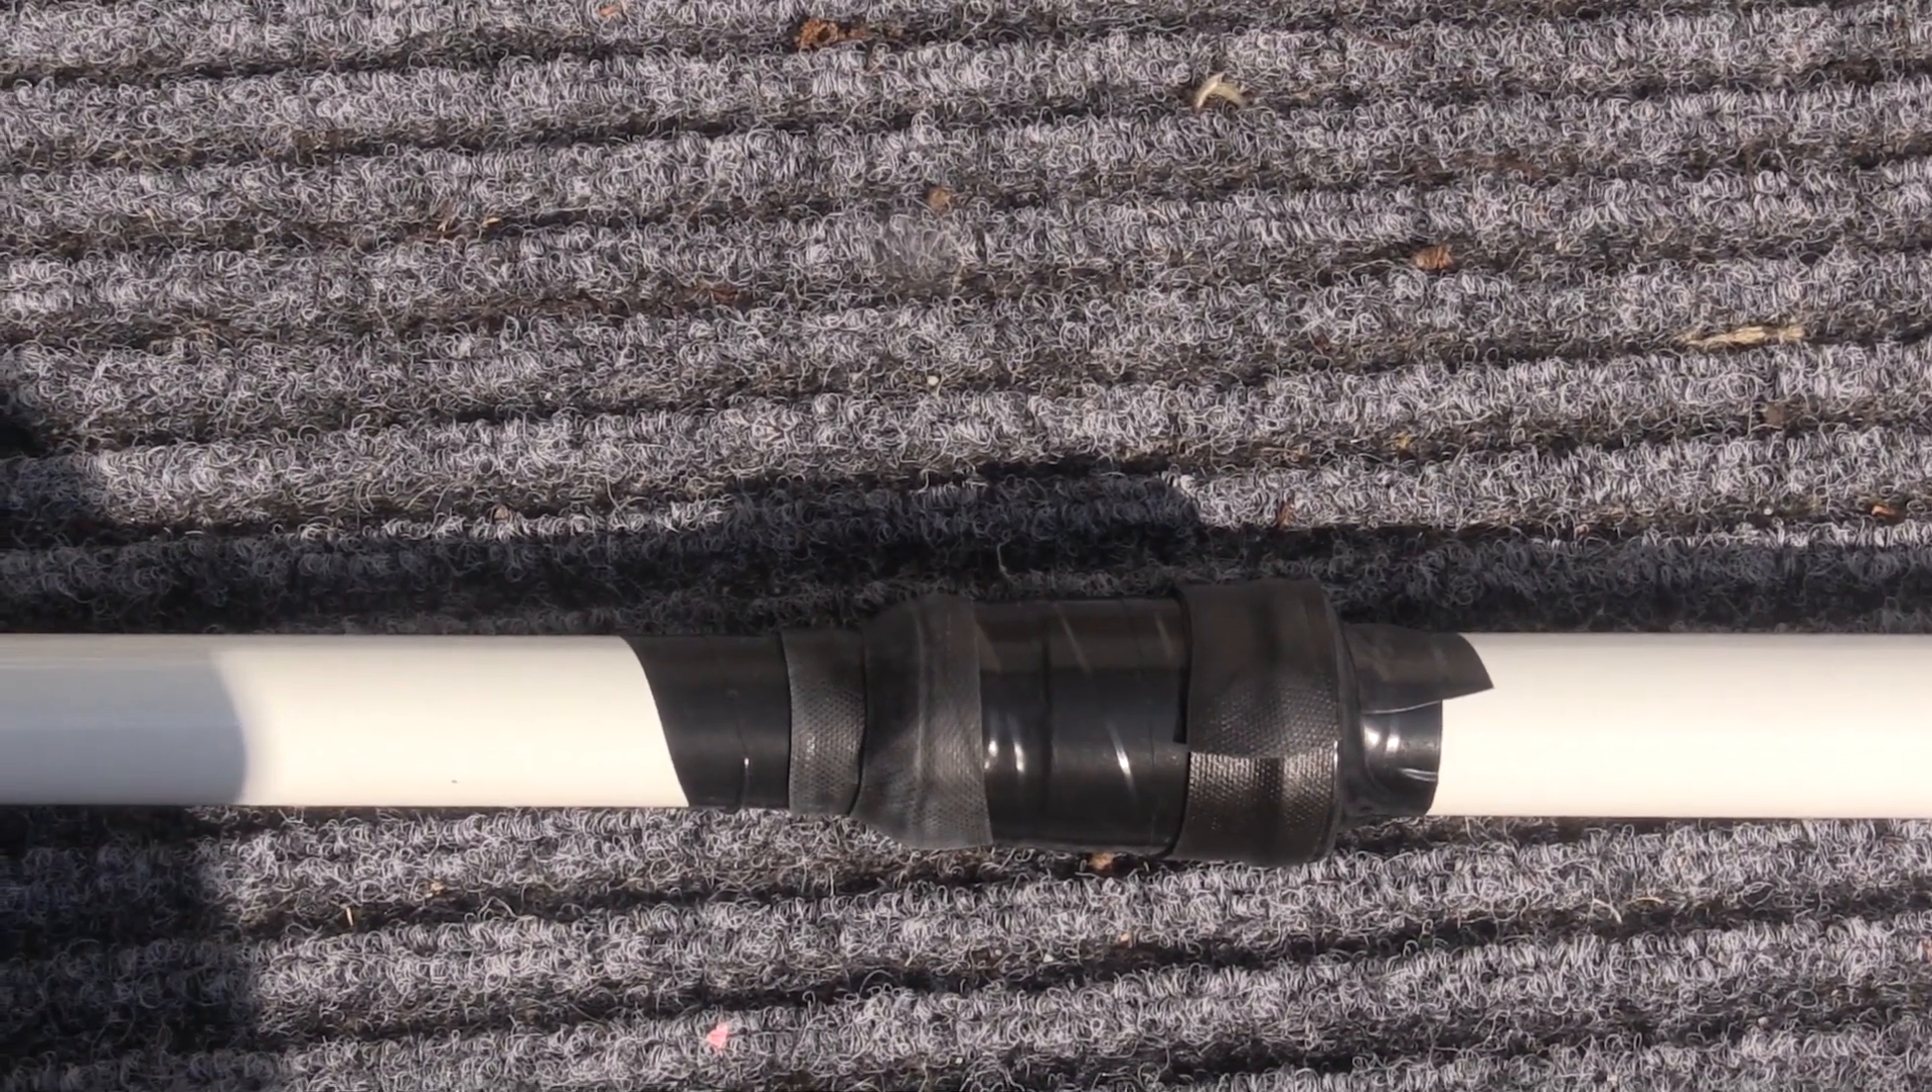As an added protection at the joints where the top, center, and lower sections screw together, I went ahead and sealed them off with electrical tape.